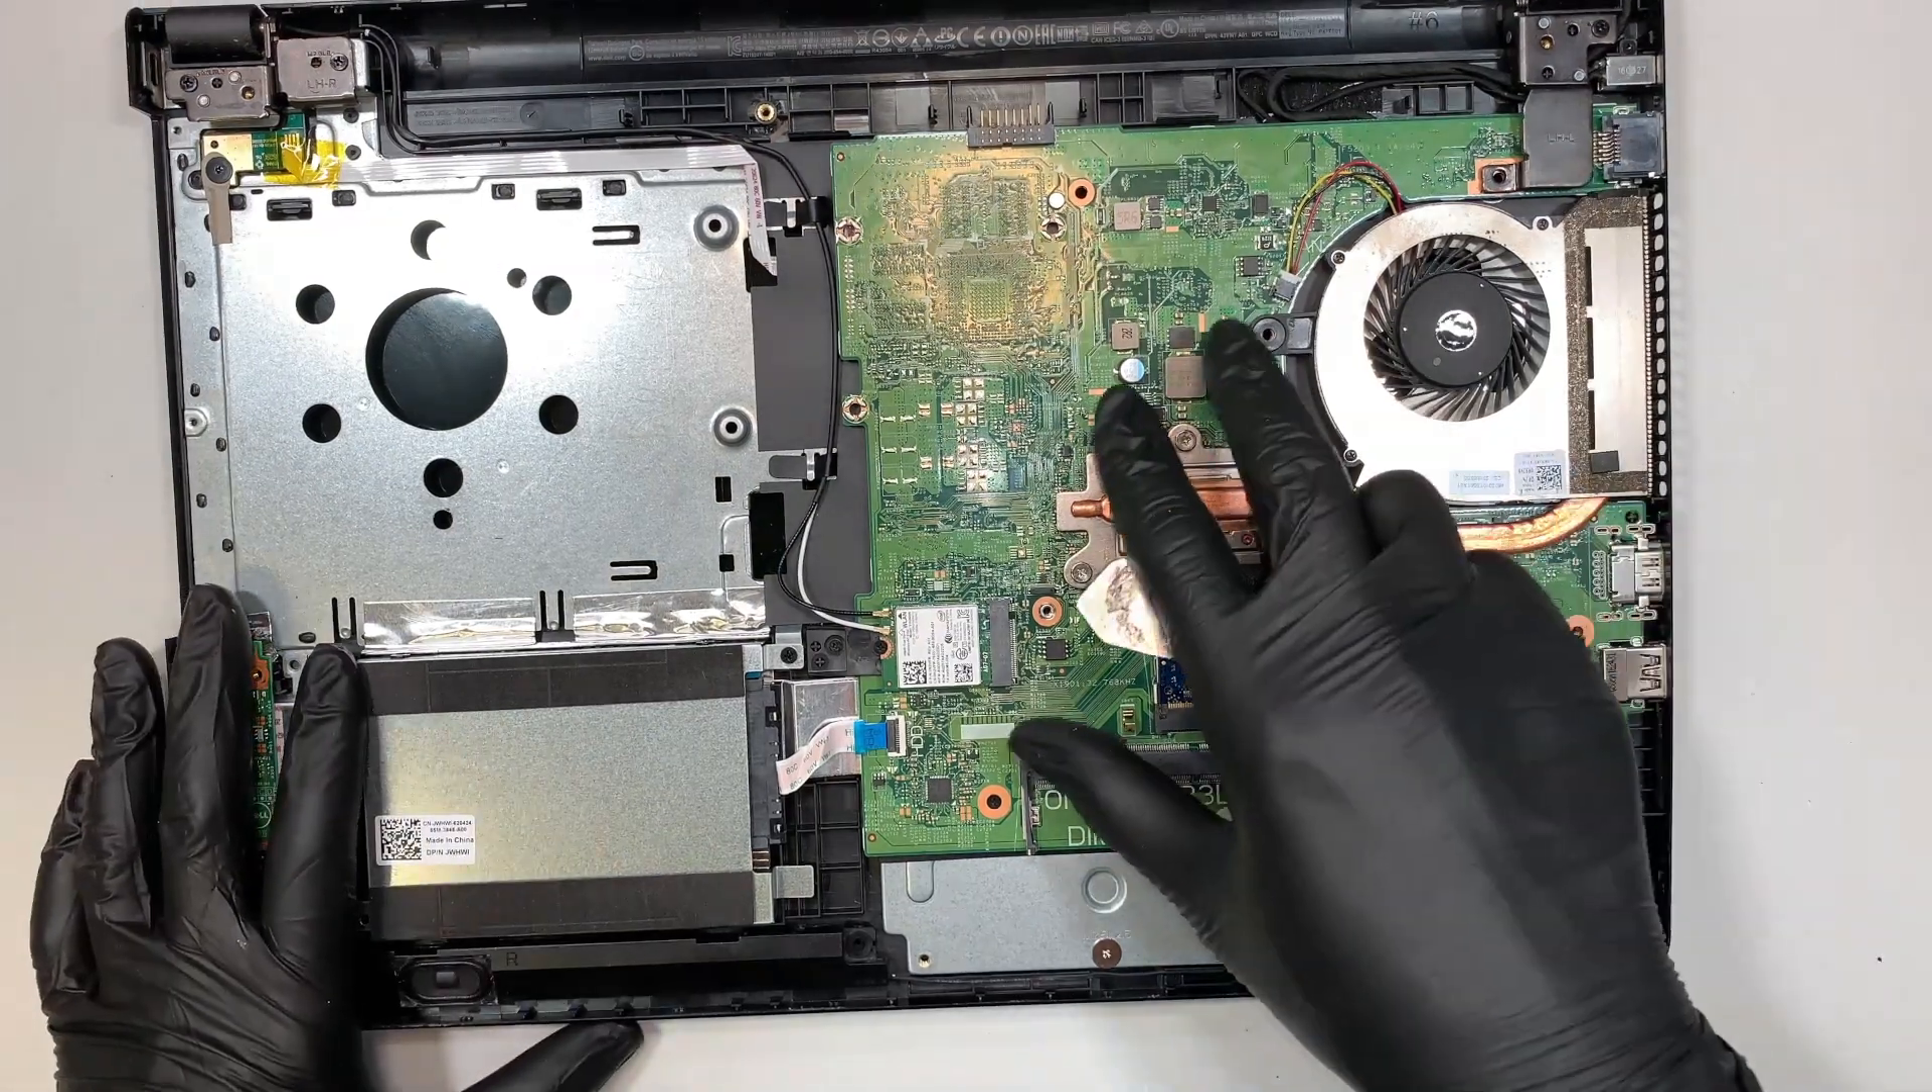Alright, once you have the entire back plate removed, now you can see that the hard drive is here and this is your entire motherboard.